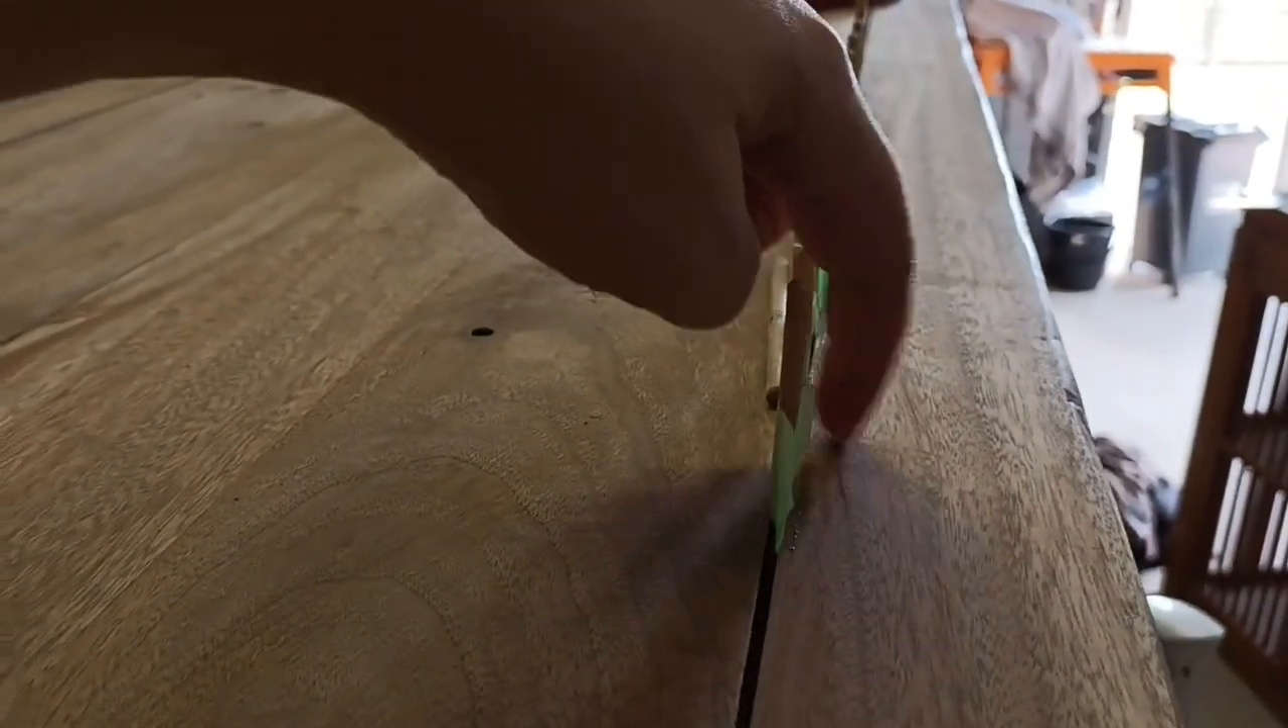There's obviously a very prominent gap that runs along the length of this.